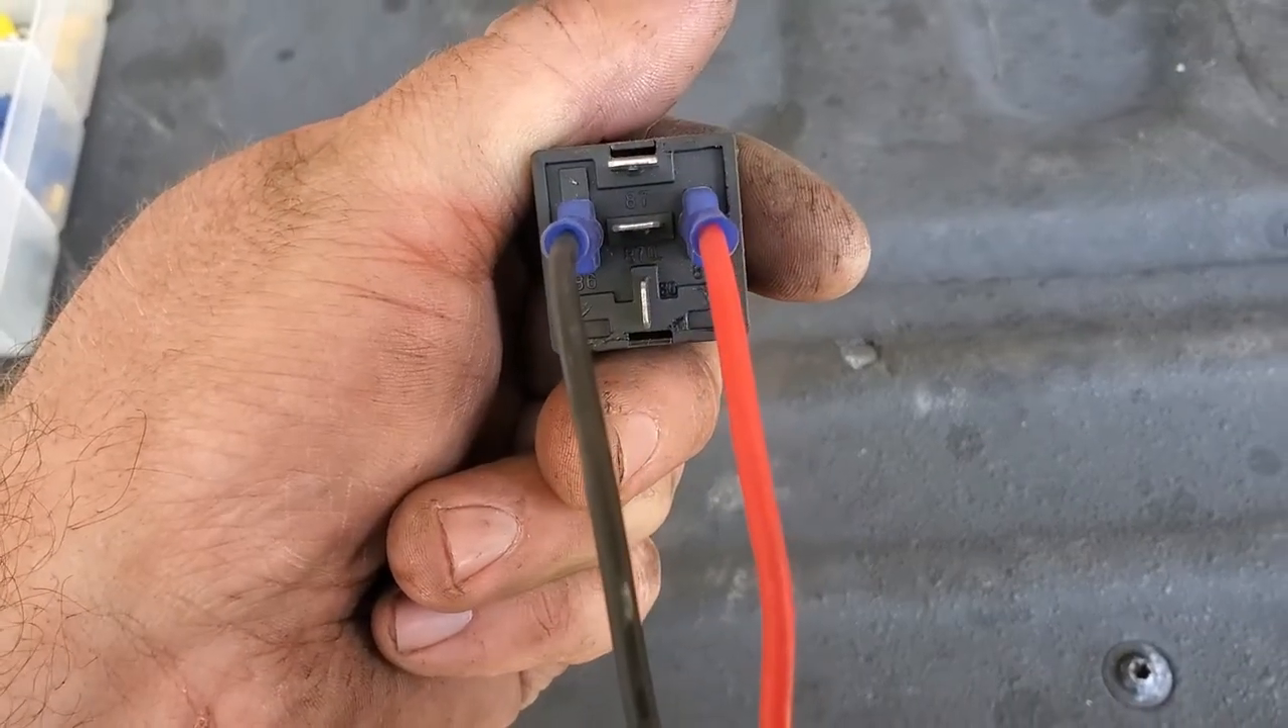I've already gone ahead and hooked this black and red wire up.